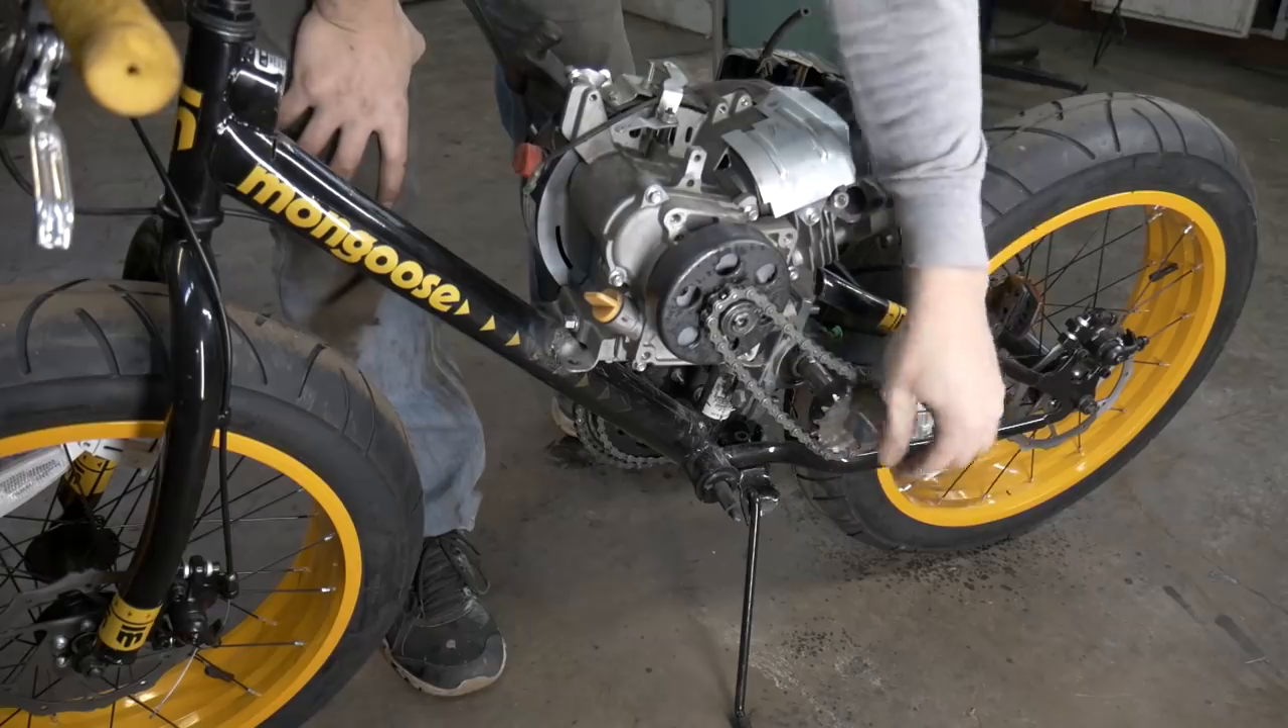I finally got the engine put on the bike.